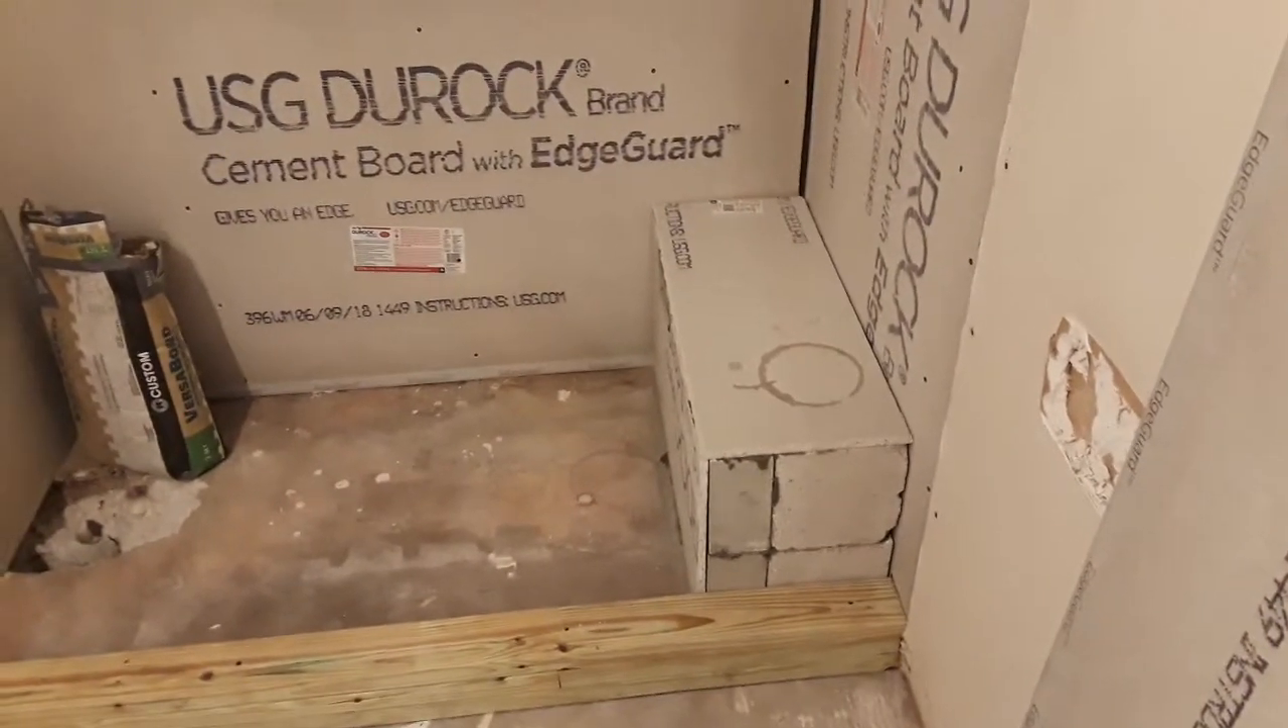Today I was able to get my DuraRock installed. I got my block set in place for the bench.